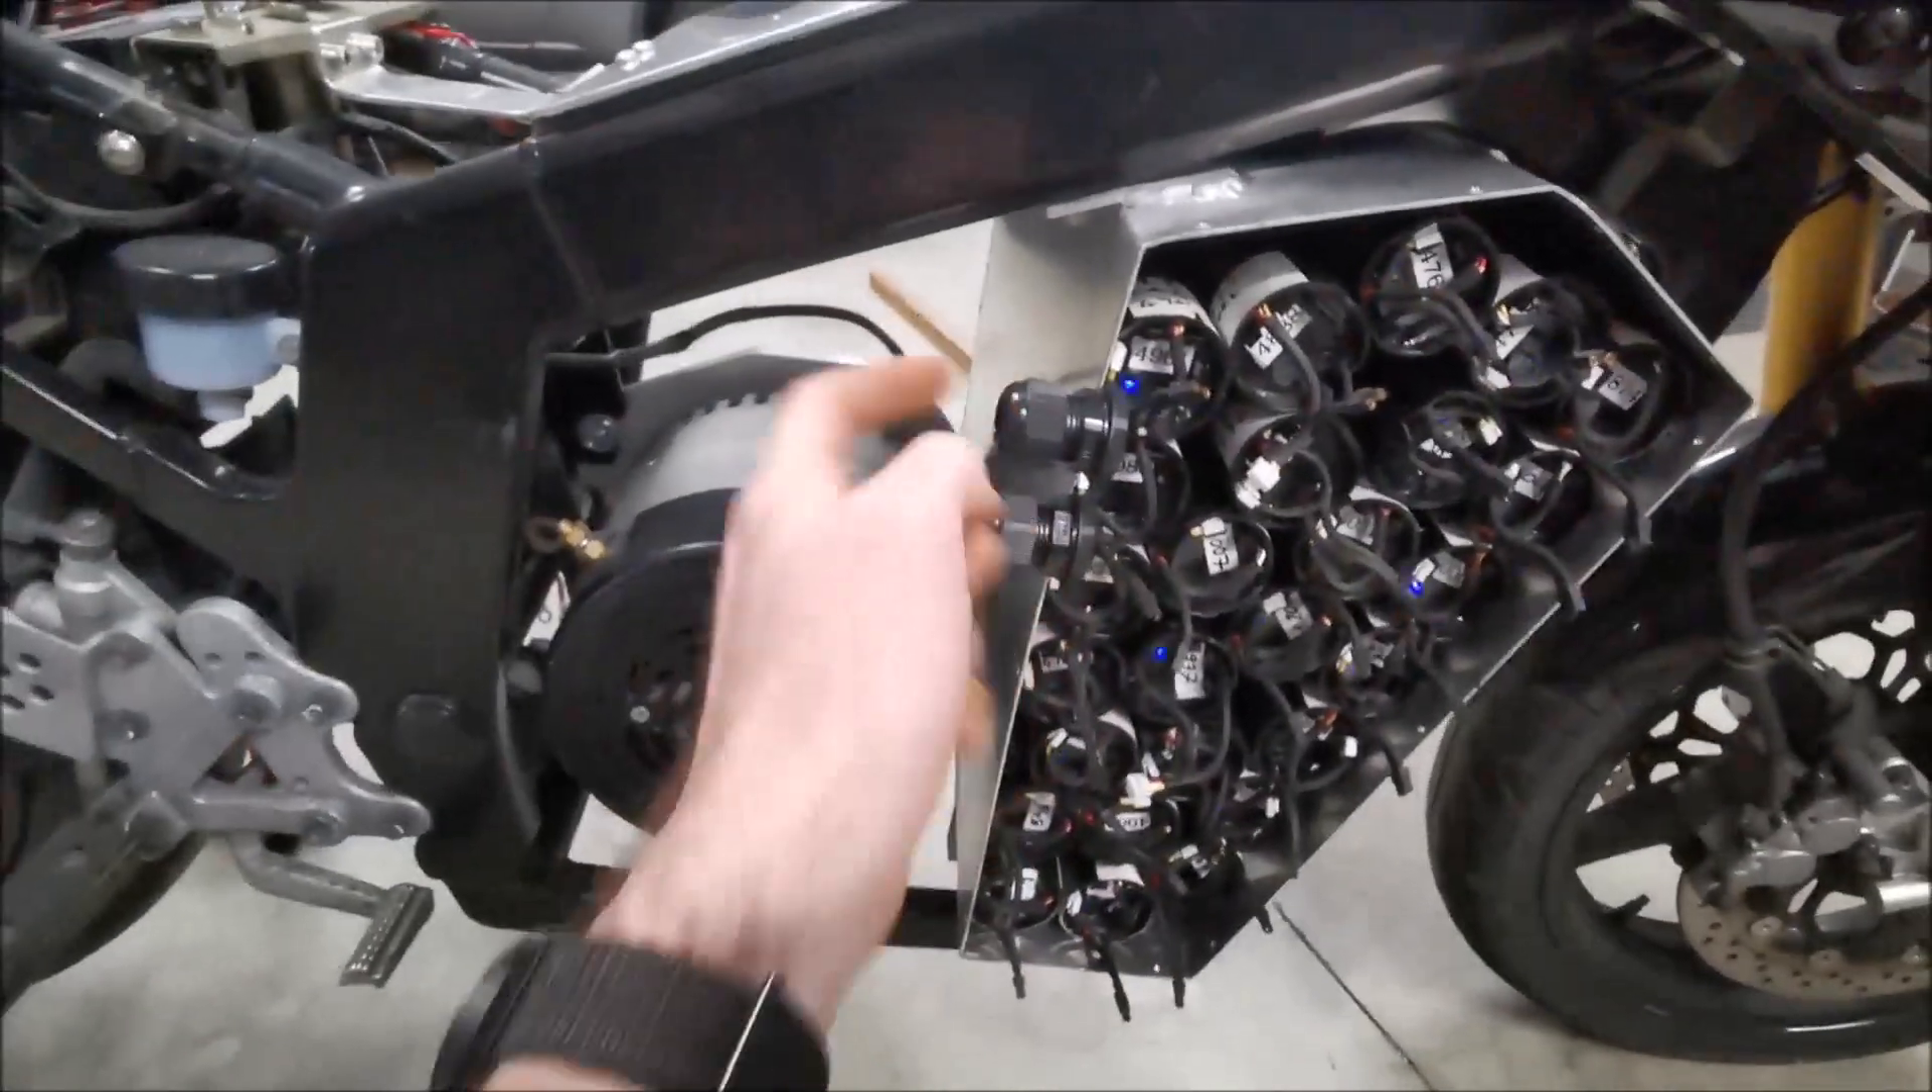I have the battery box now fully mounted in the frame and you can see i've got all the batteries fitted there.